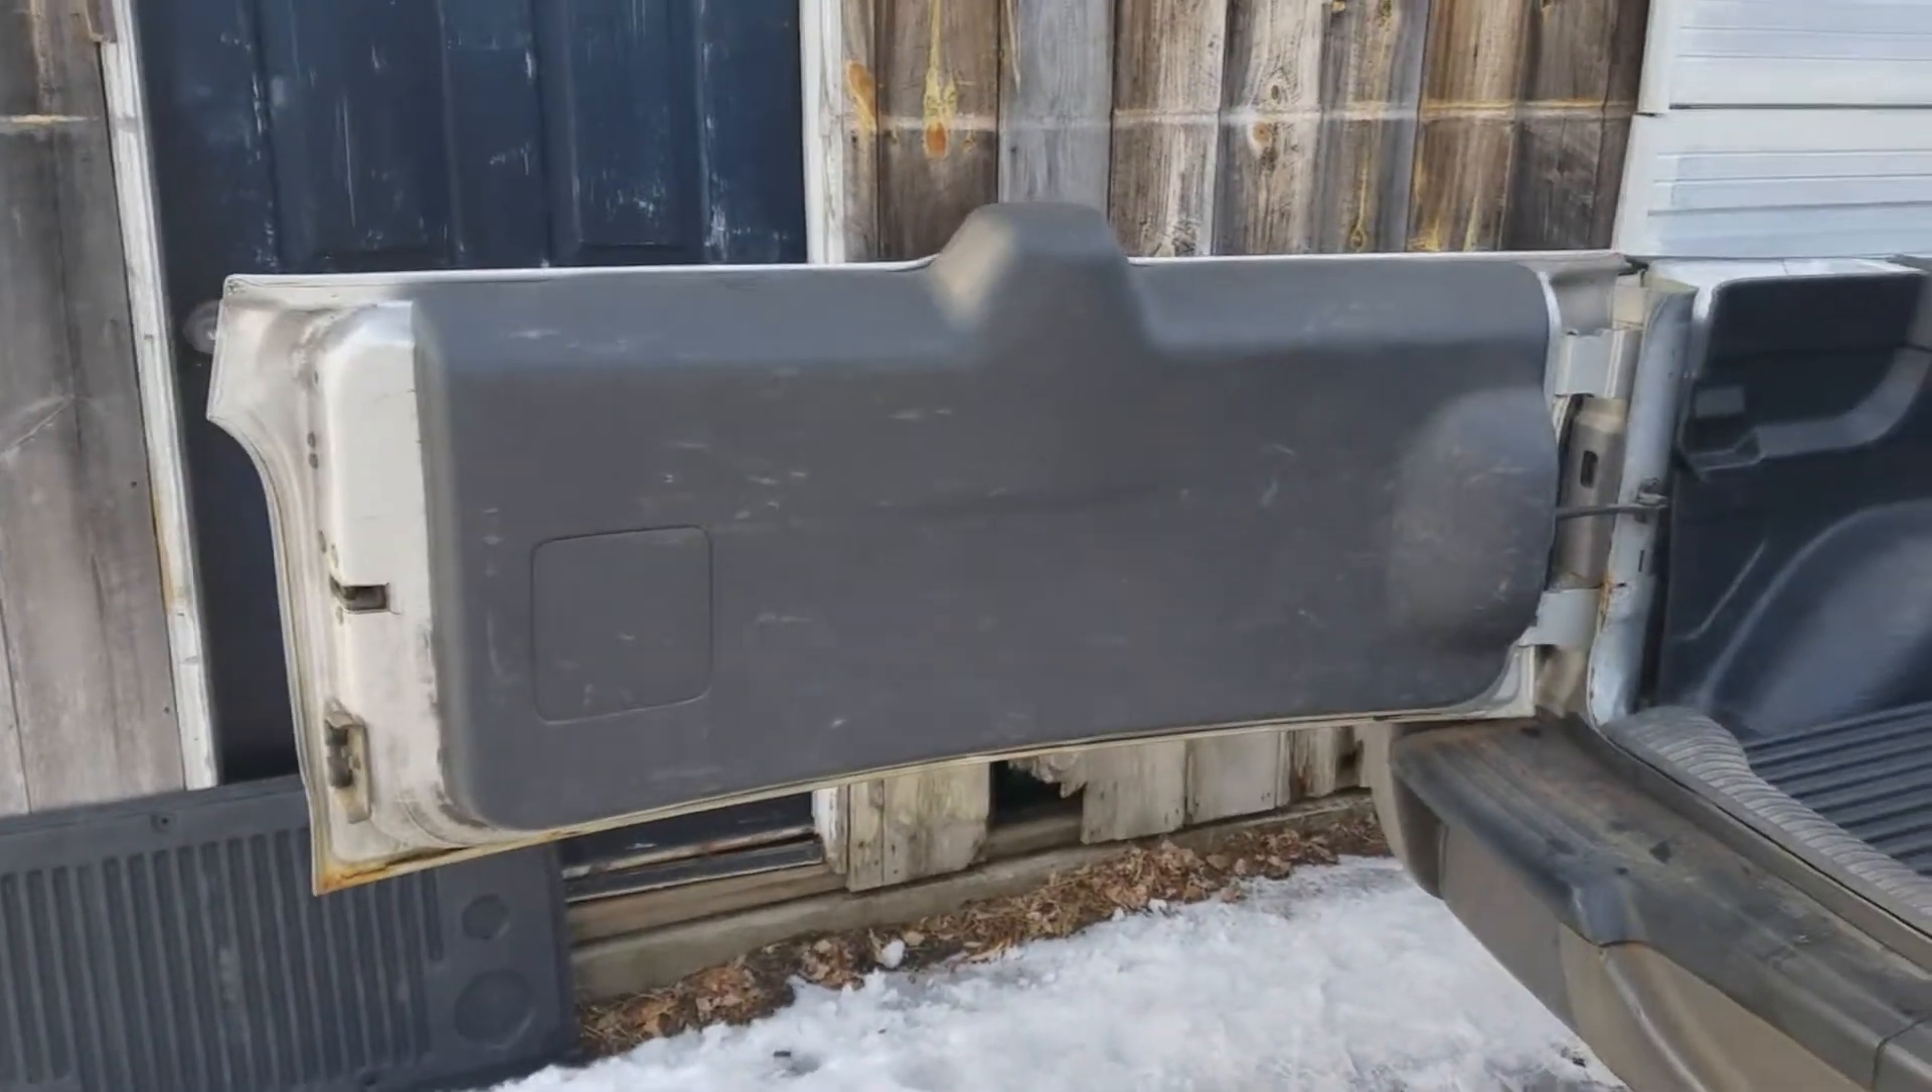The plastic trim is back on the tailgate. The trim lip is back up.